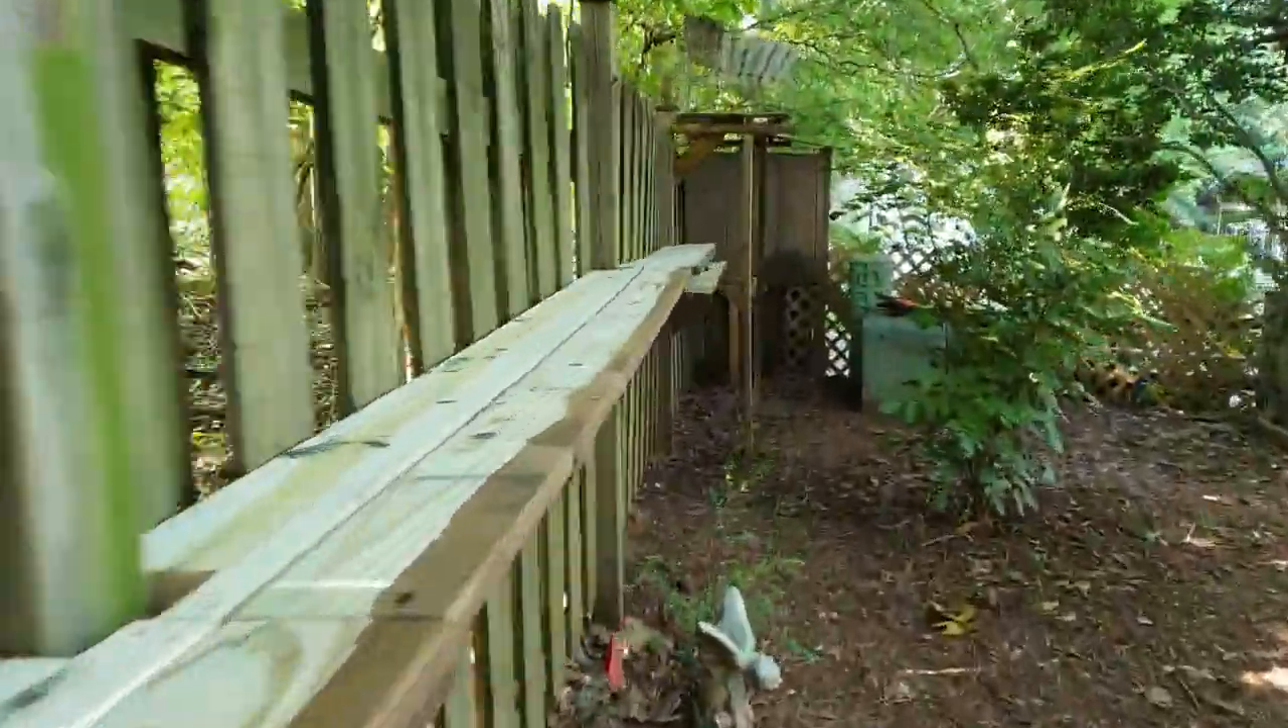This is what the walkway looks like after the braces and boards have been attached to the fence.